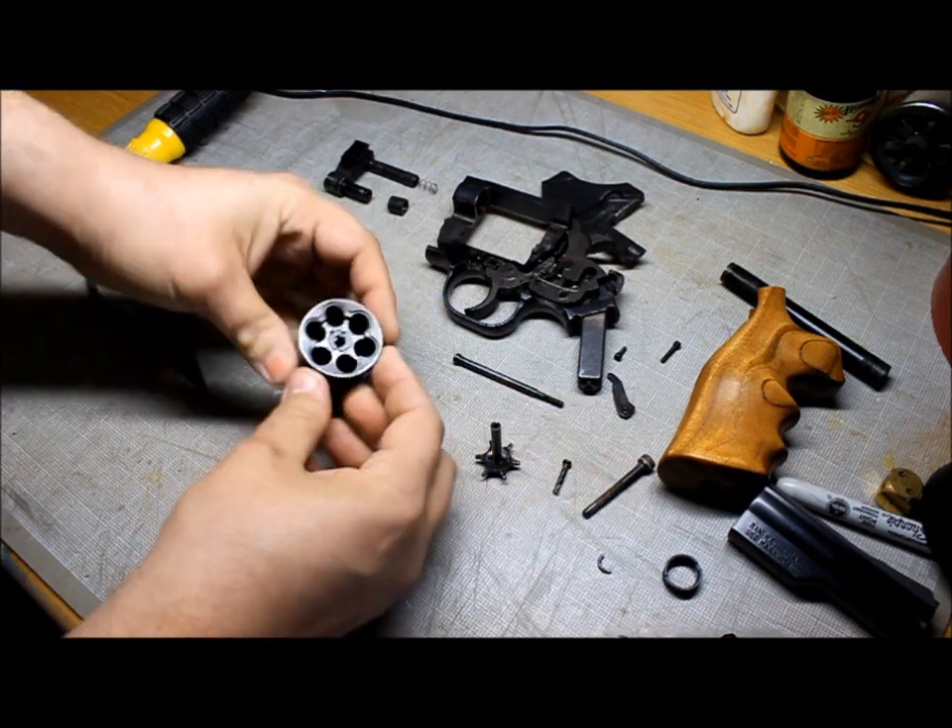And now your cylinder is completely taken apart.